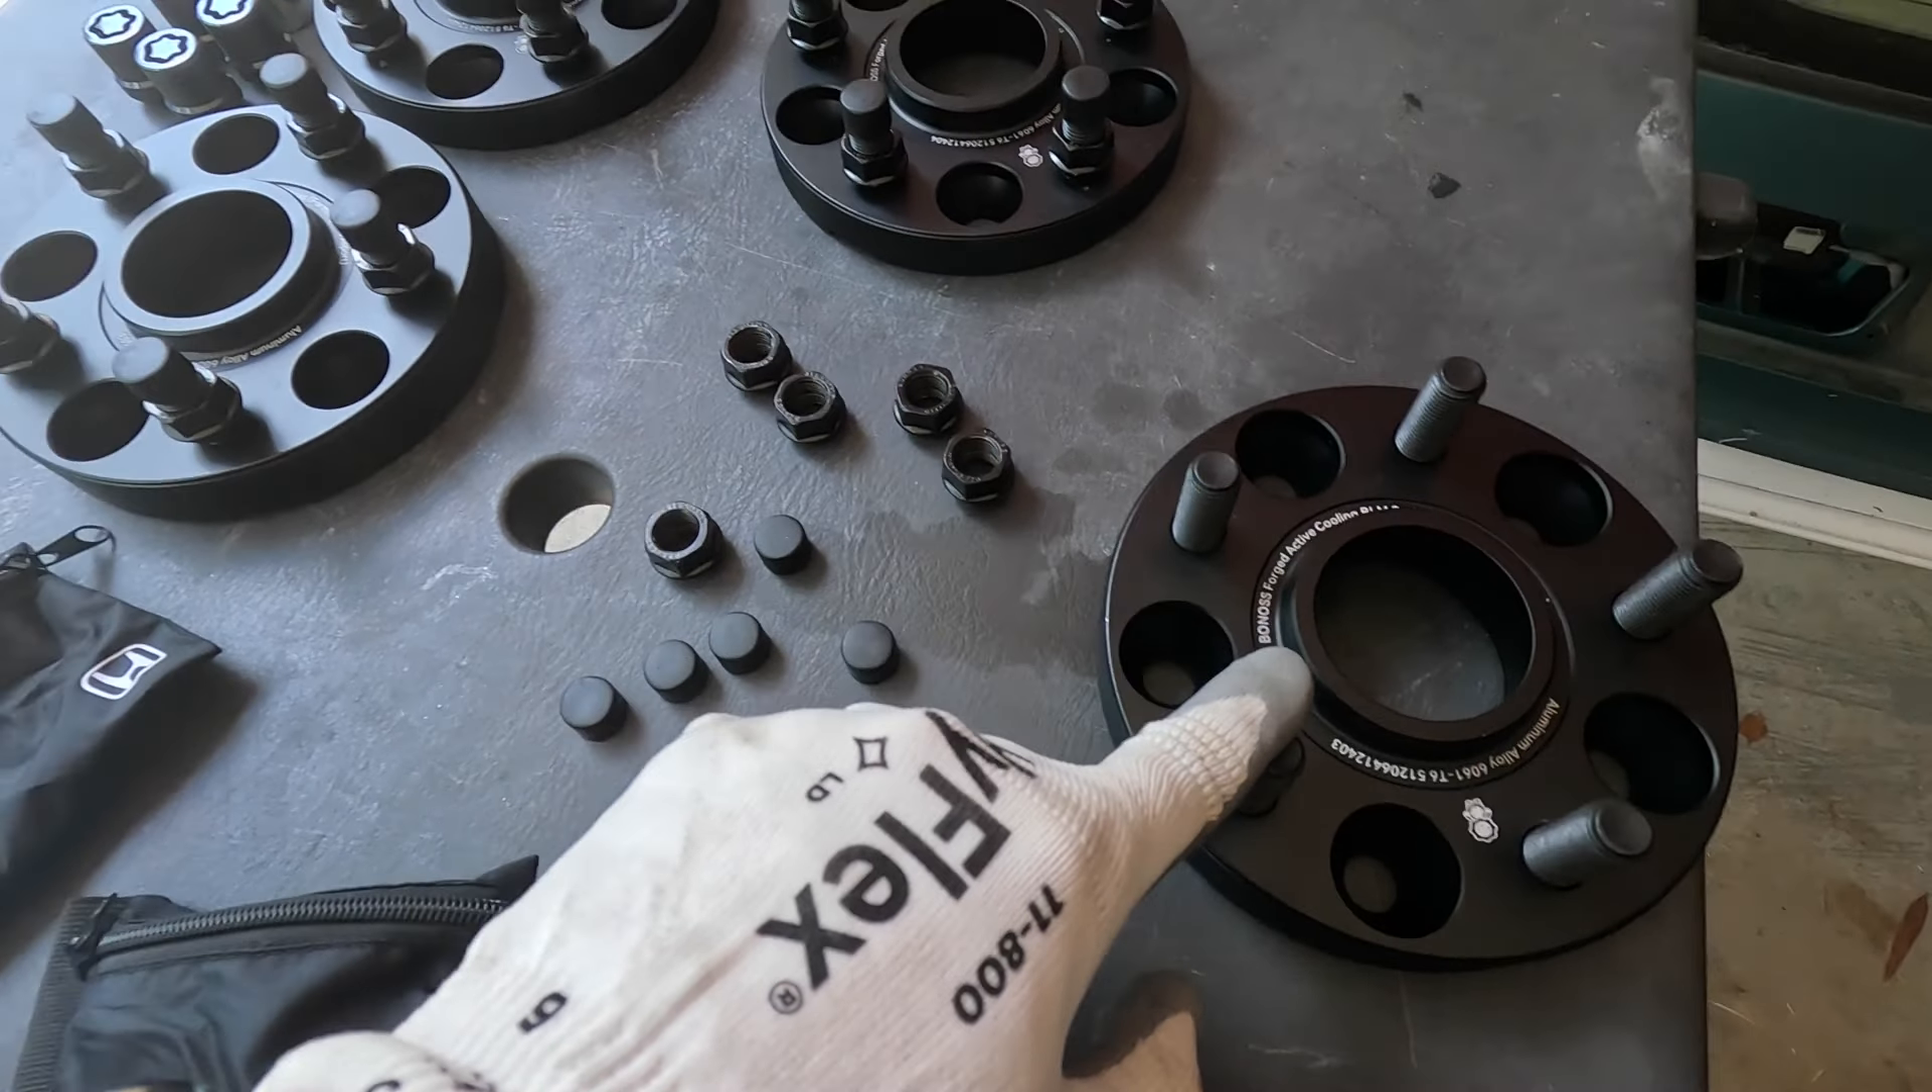So this is the 25 millimeter wheel spacer from Bonos and I went ahead and took off the nuts and the rubber caps.